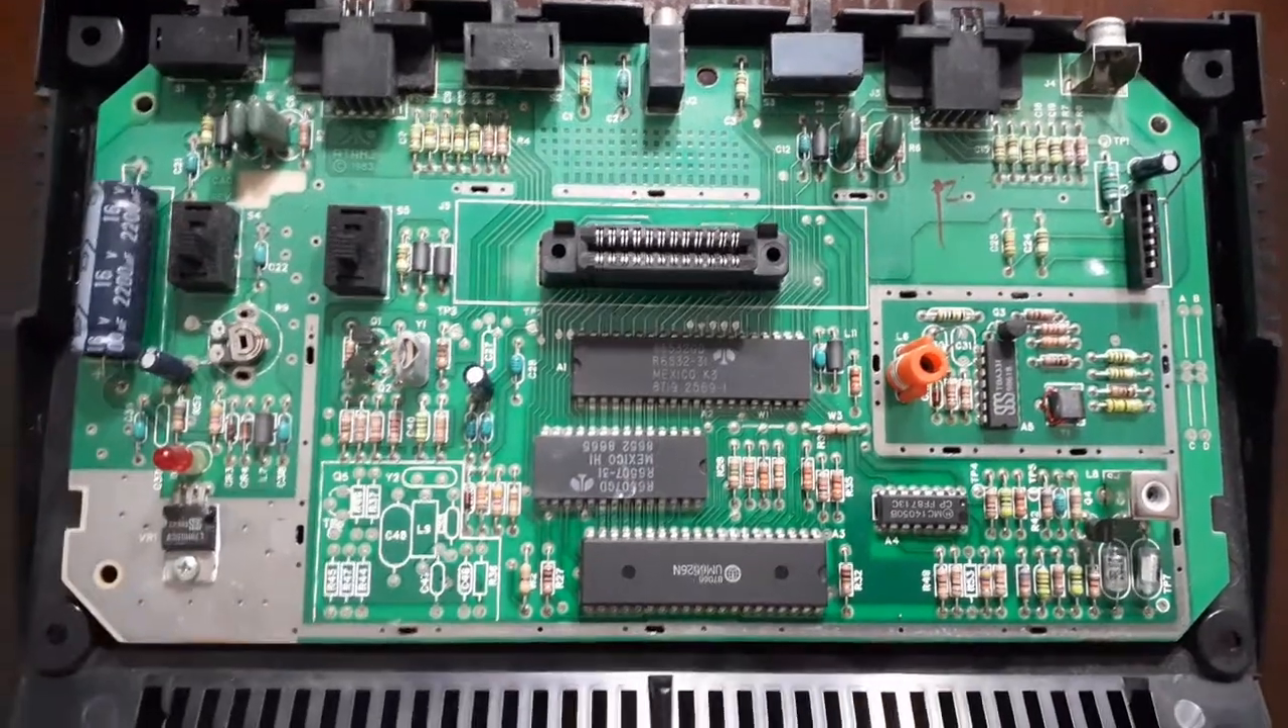Okay, so now you're looking at the 2600 board with the shields removed.